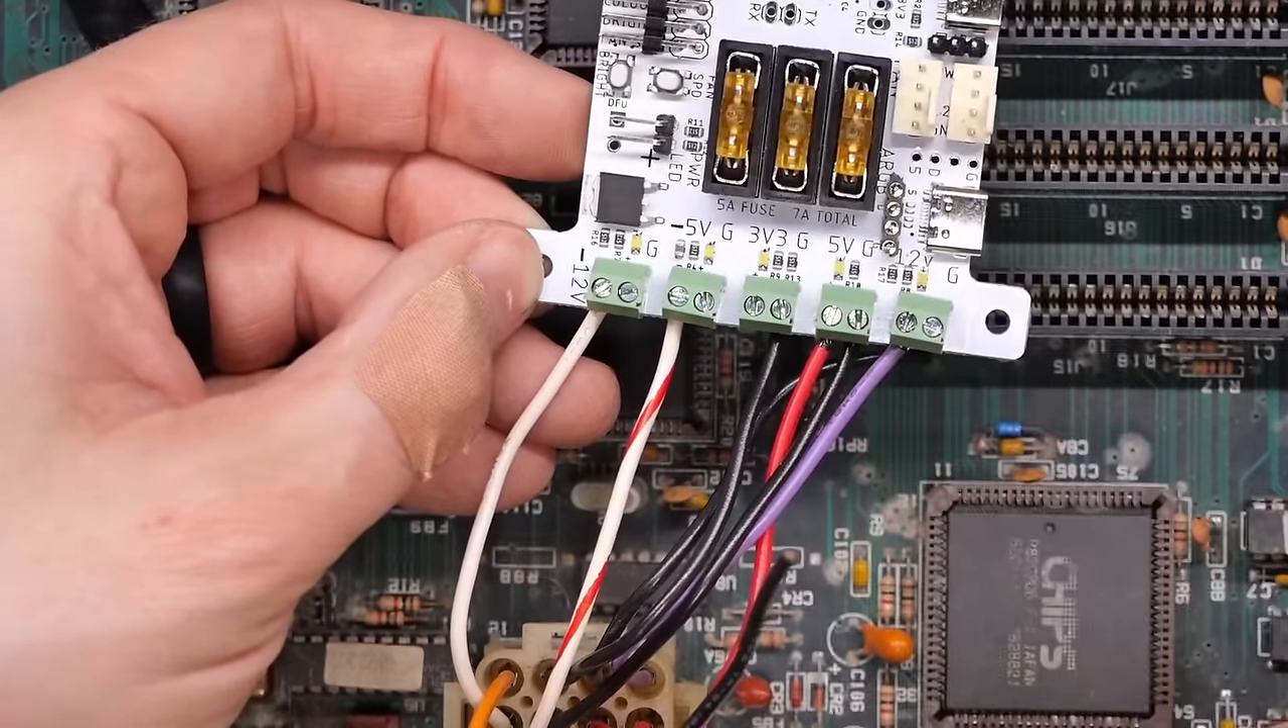All right, we're hooked up. White to minus 12, white with the stripe to minus five.